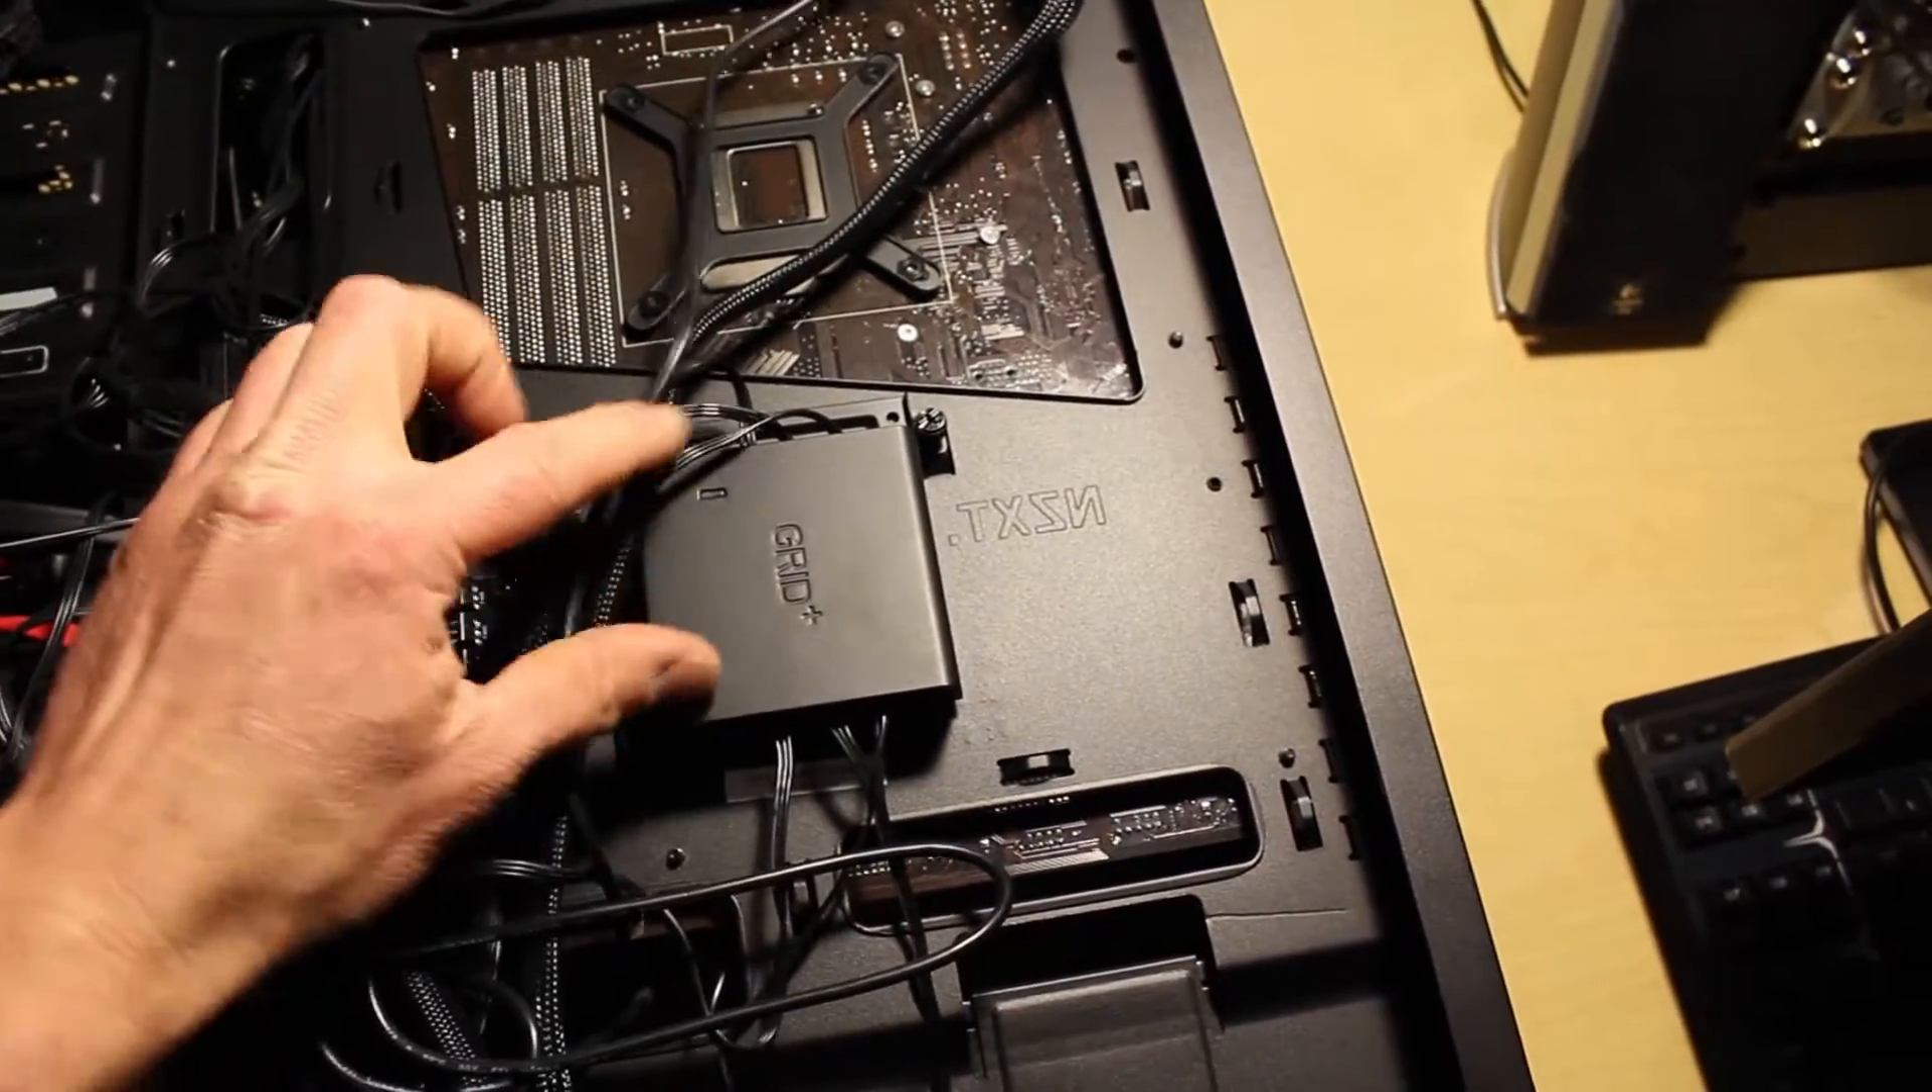Other than showing off my complete shitshow of cable management on this backside, I do have the Grid Plus version 1 mounted up right here in the SSD slot.